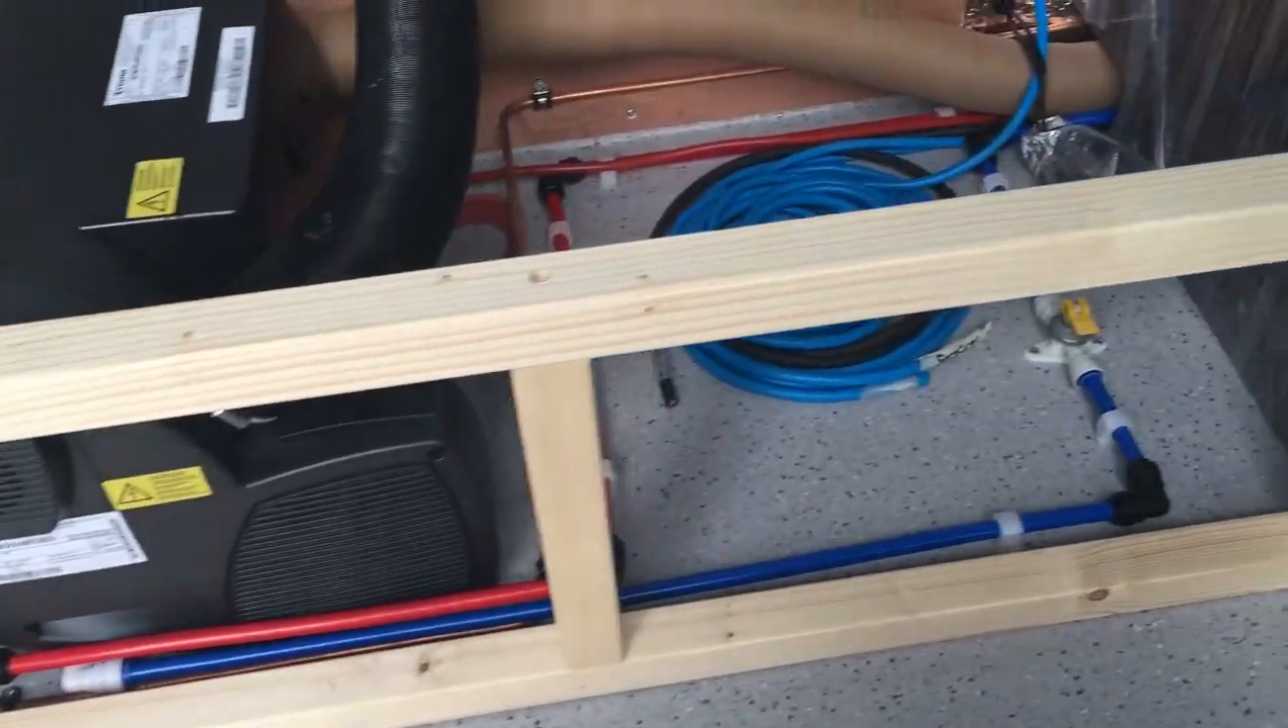So there's the first bit of framework for the front of the bench seat you can see i've got those vertical uprights the horizontal member resting on the top of those so that's going to be really strong.